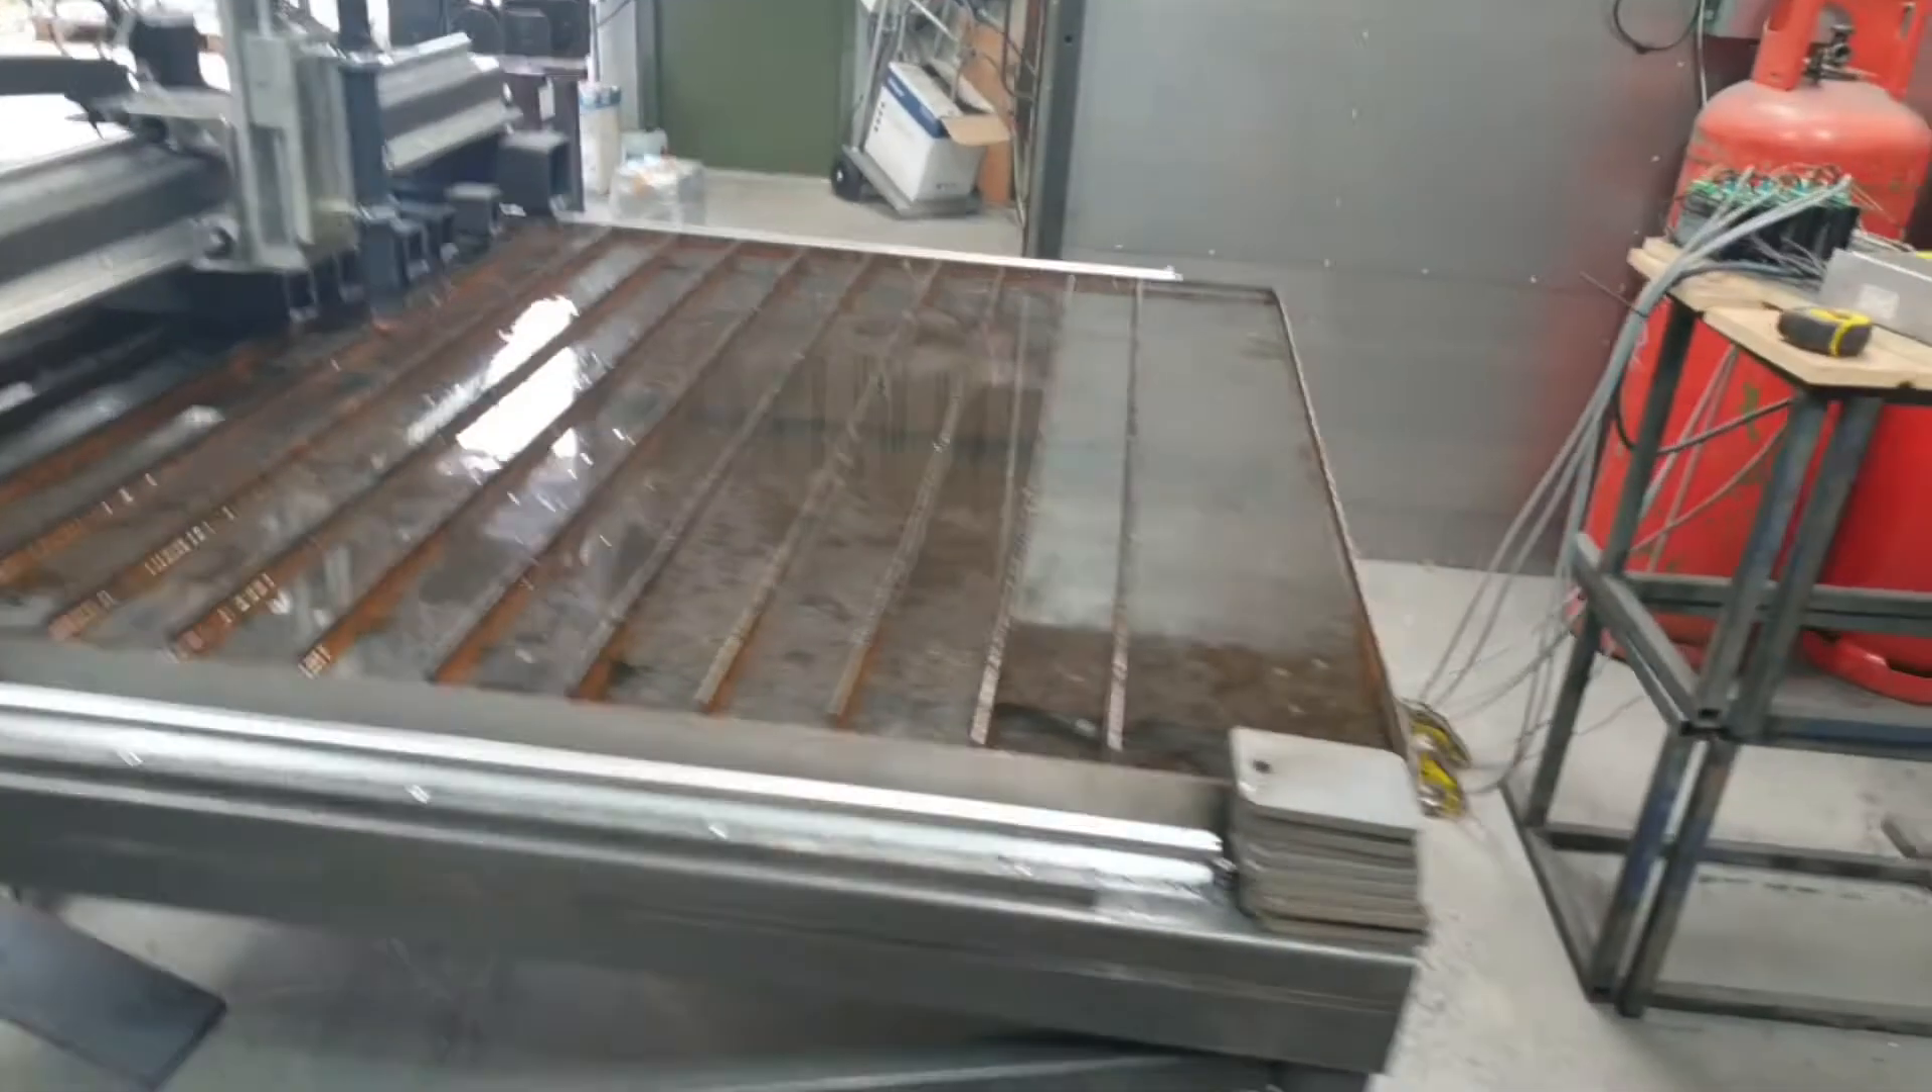Well, water table's in as you can see.